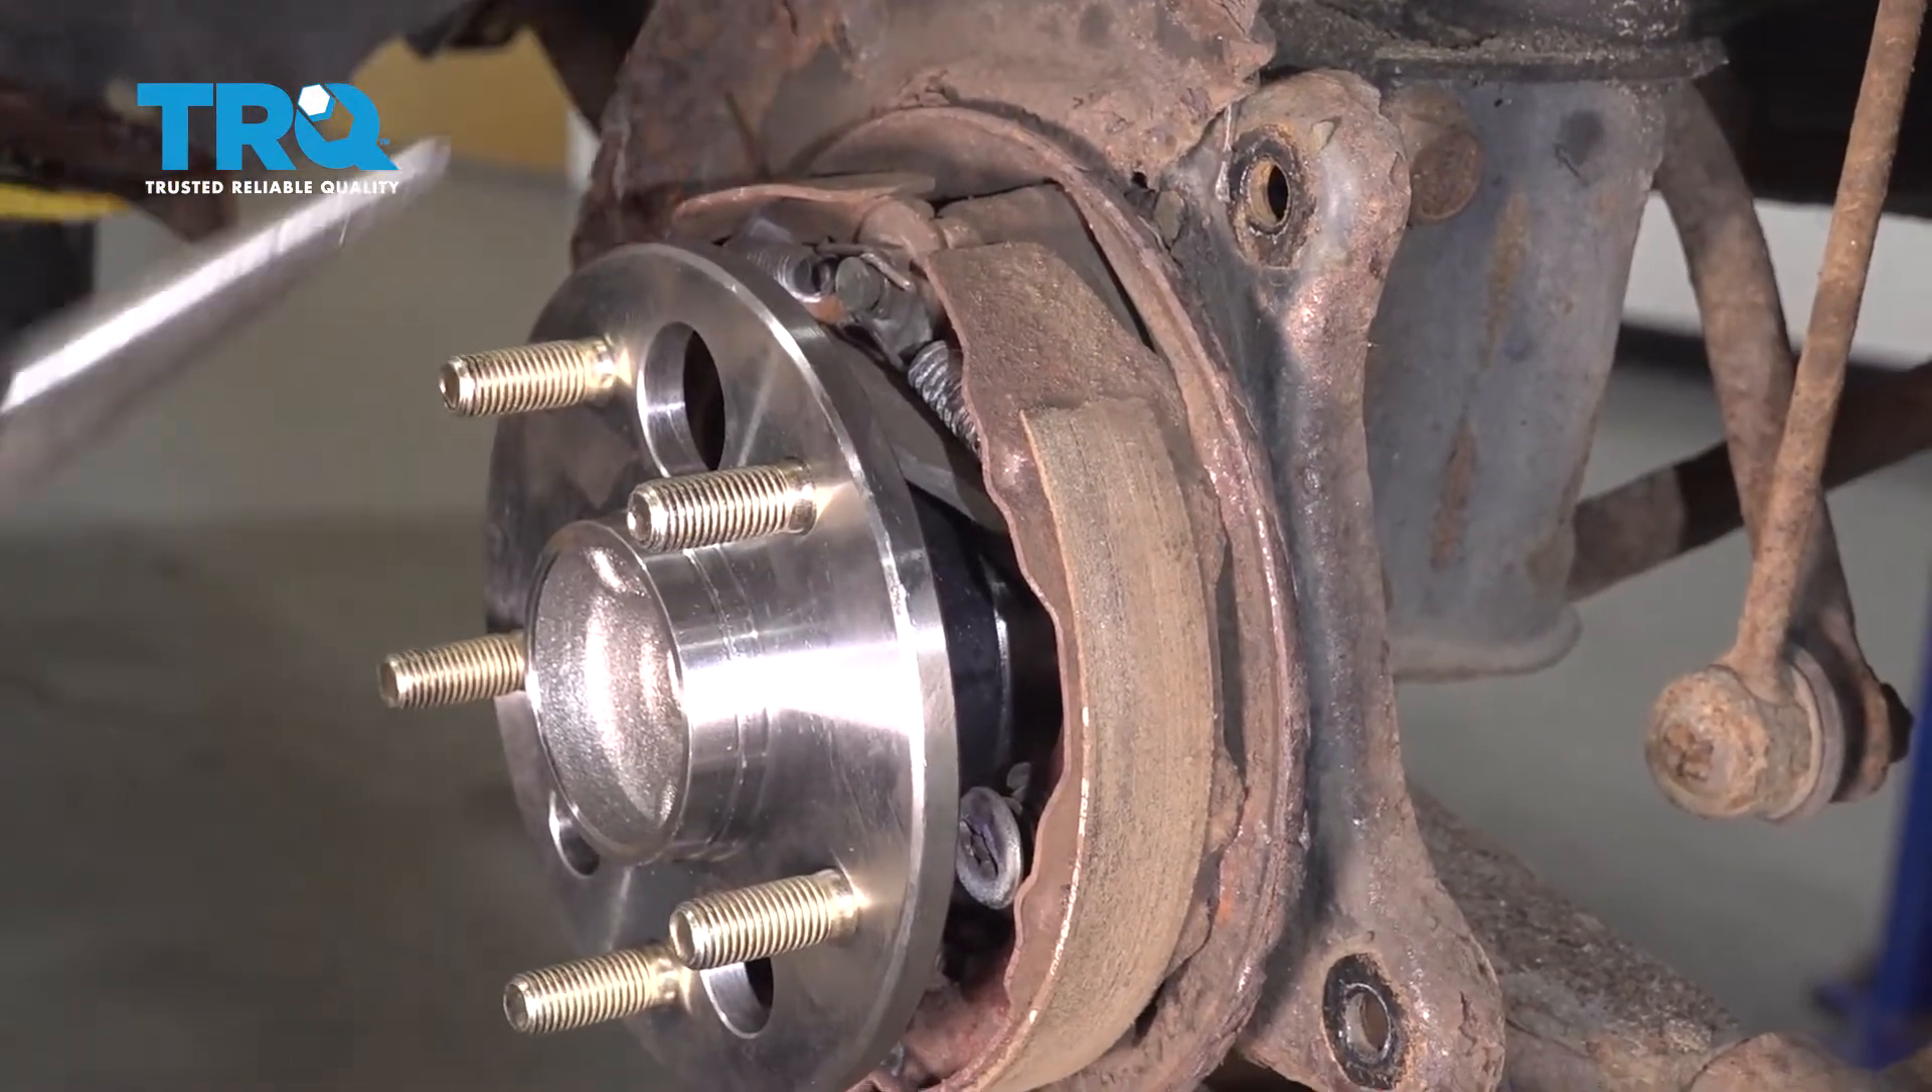Okay, so now that we have the rotor out of the way, we have a nice clear view of our emergency brake shoes.